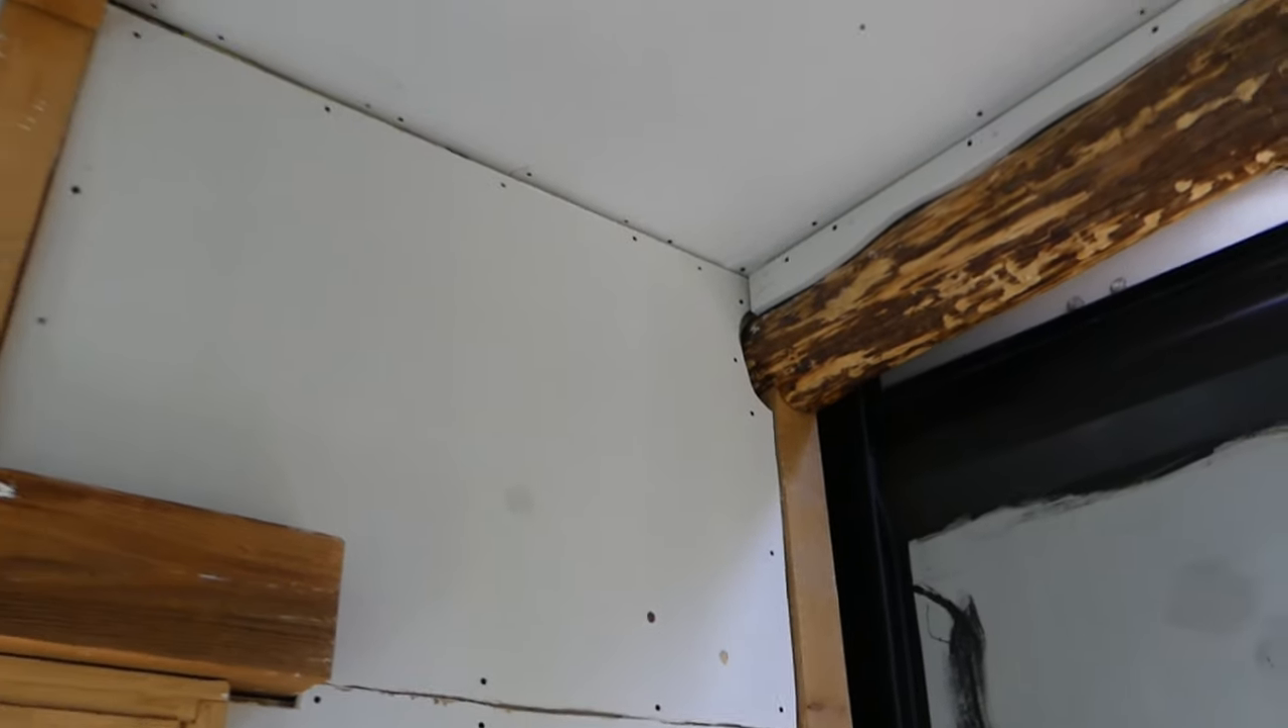You can also see that there's some gapping here along the log.